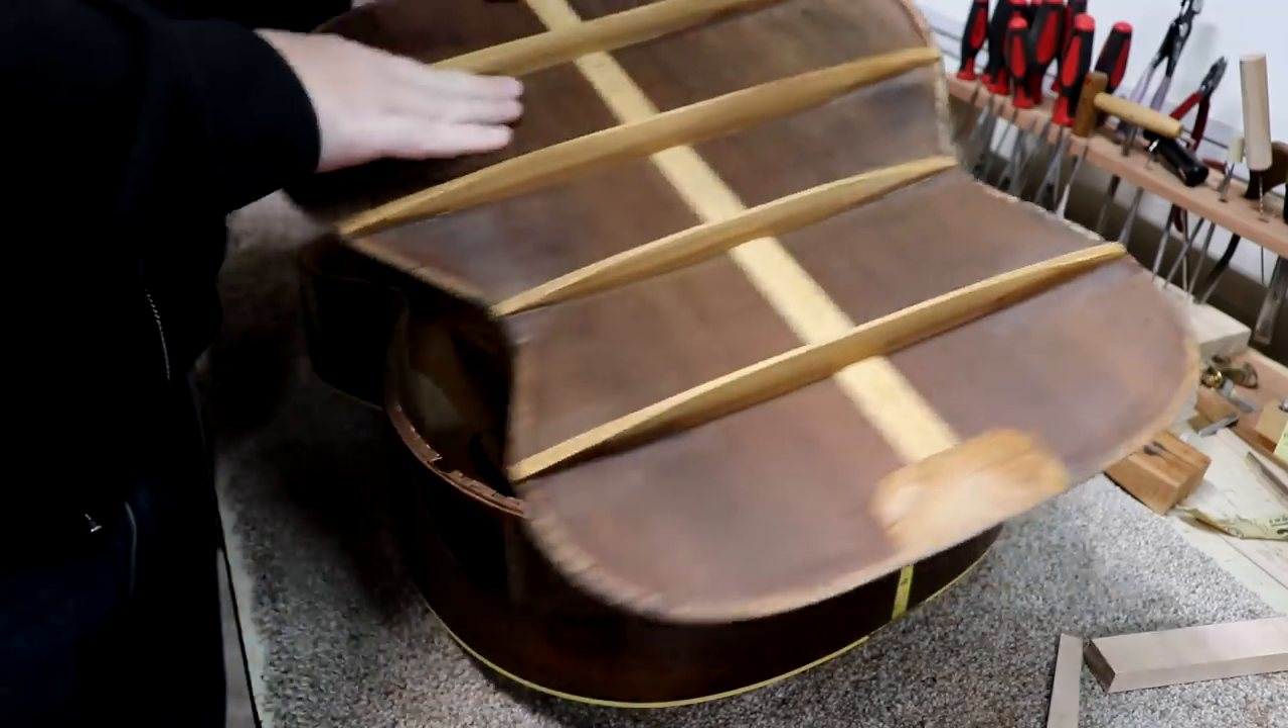You can see we've got all the braces glued back on.